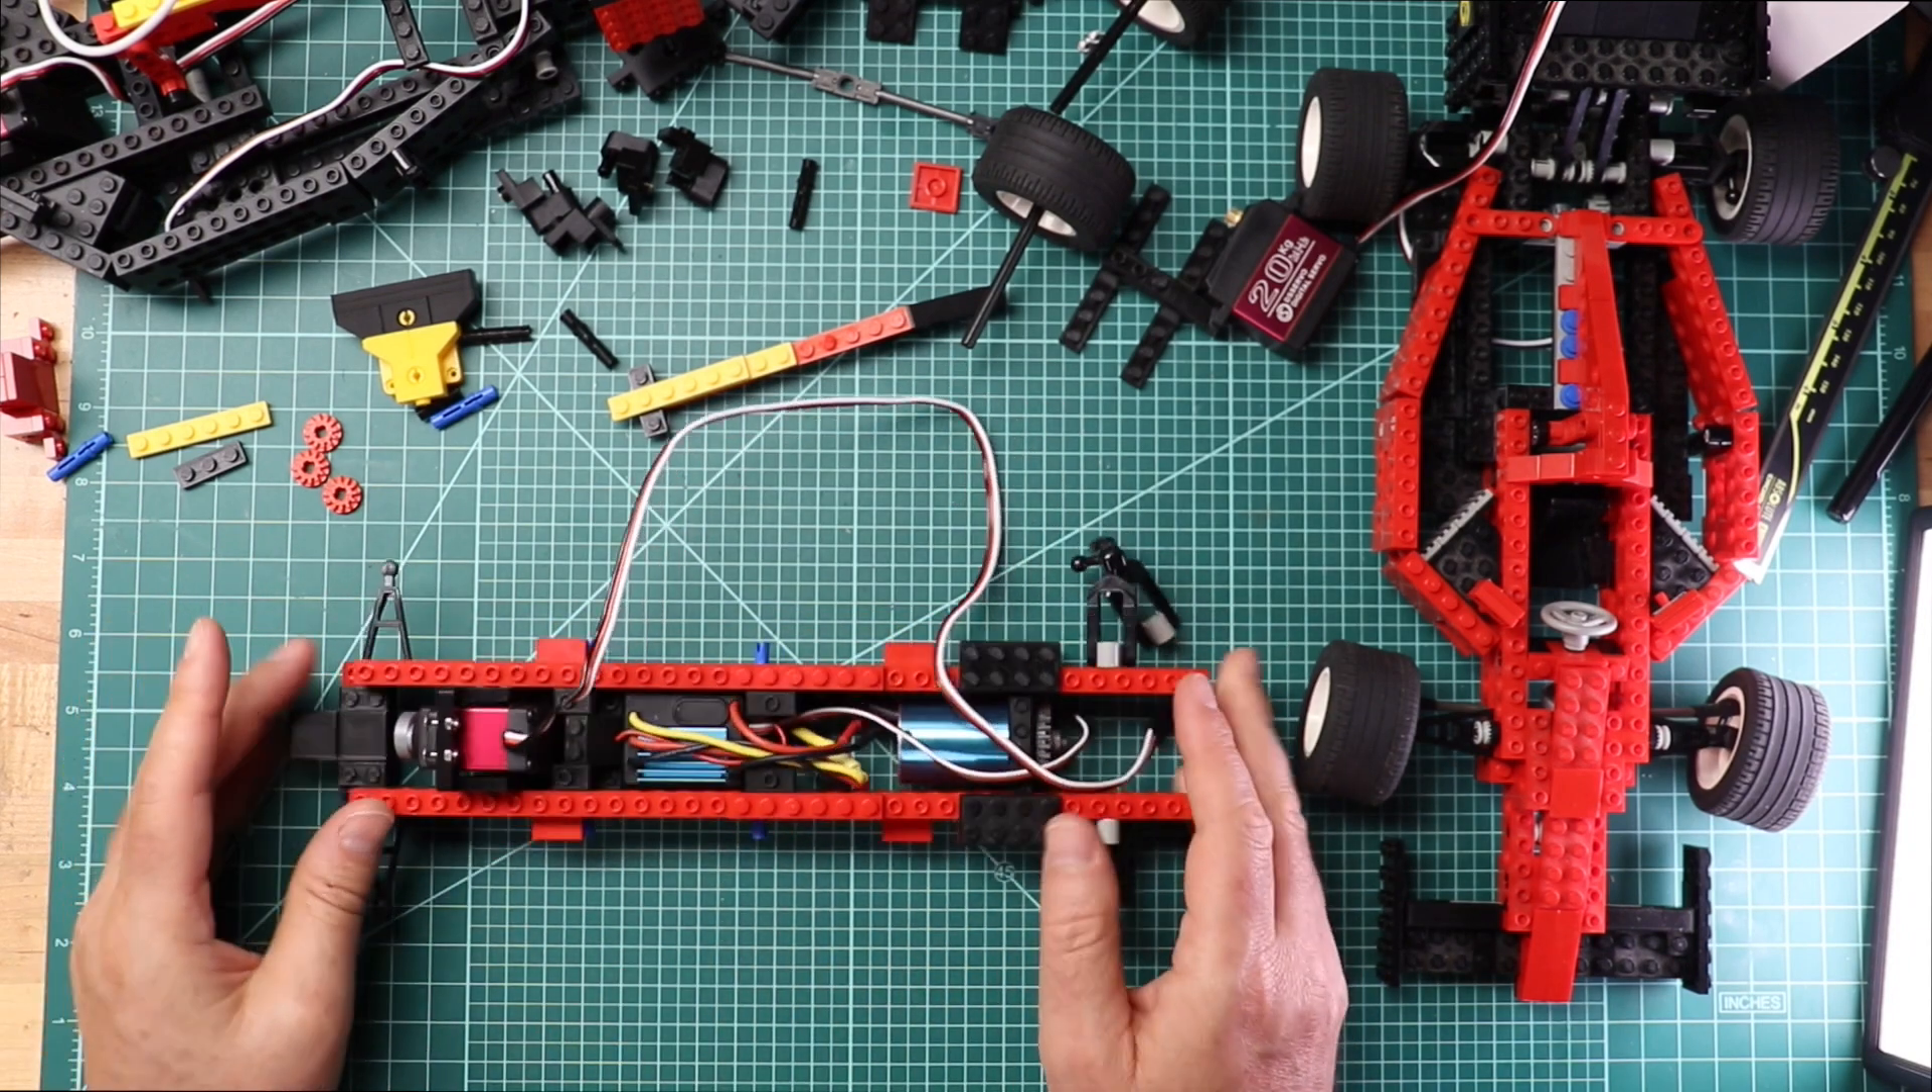The frame is all assembled.